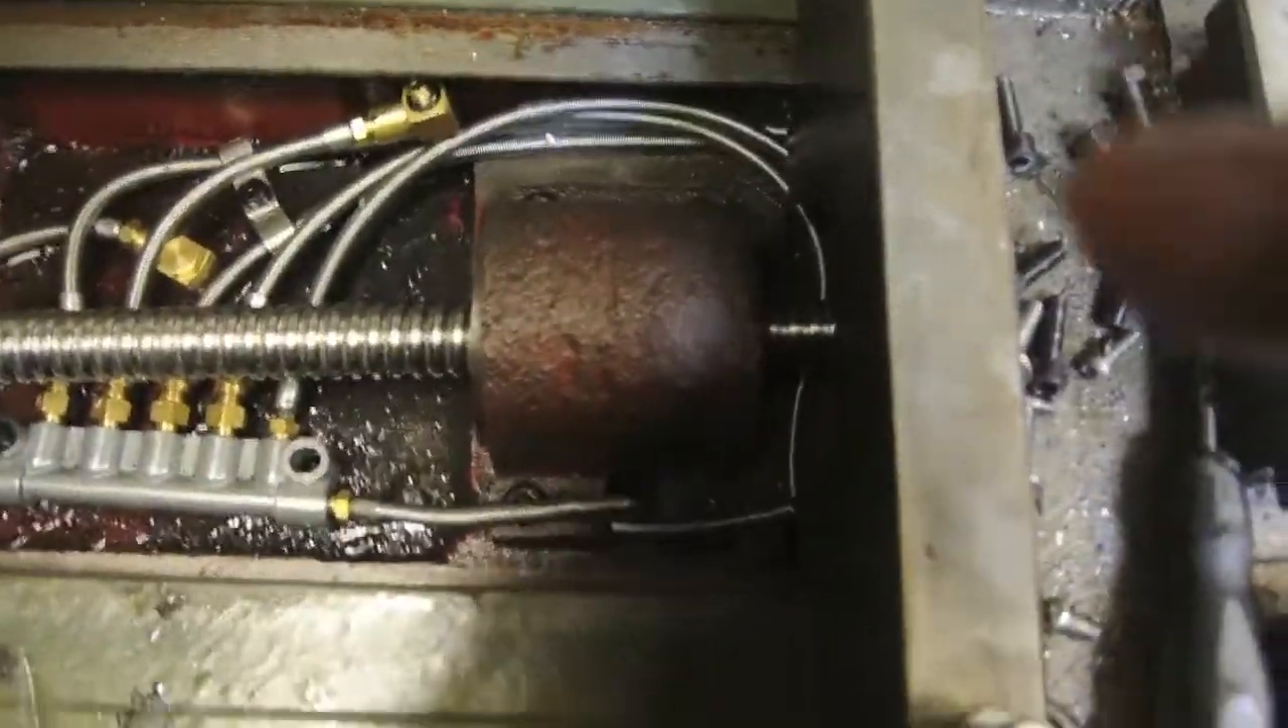And then we have the ball screw housing in place.